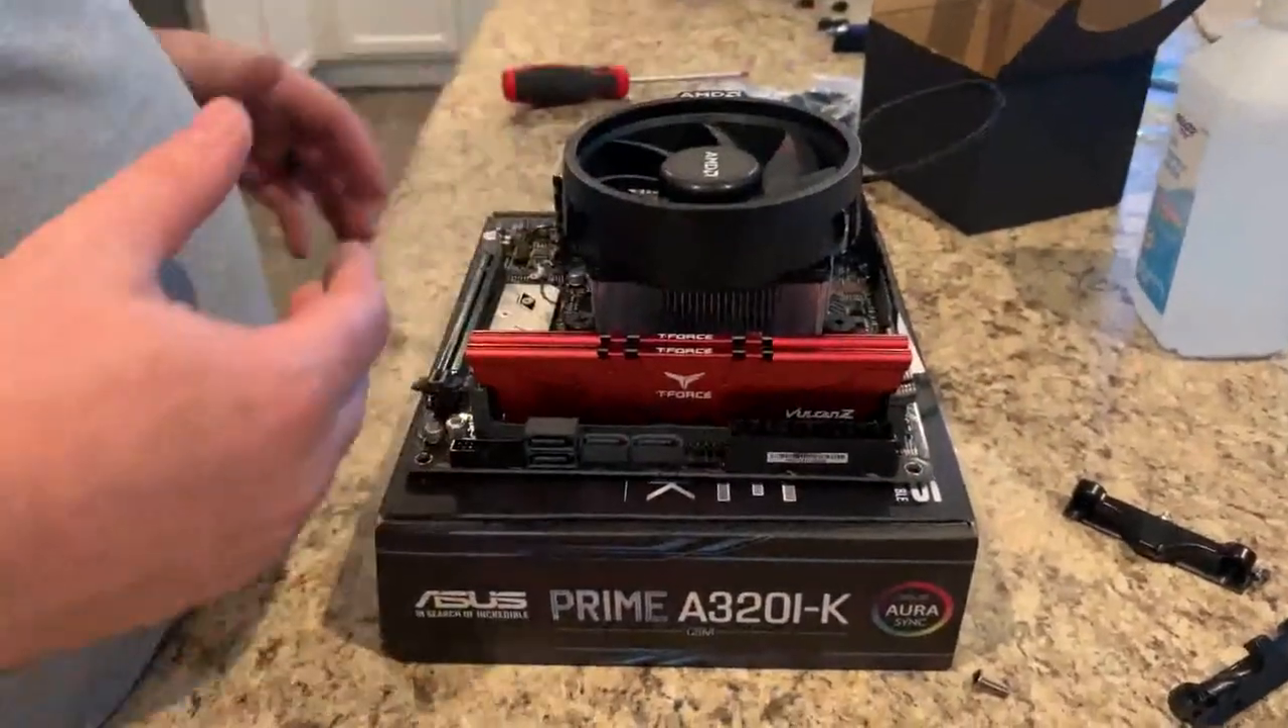So there now we have our 16 gigs of RAM.